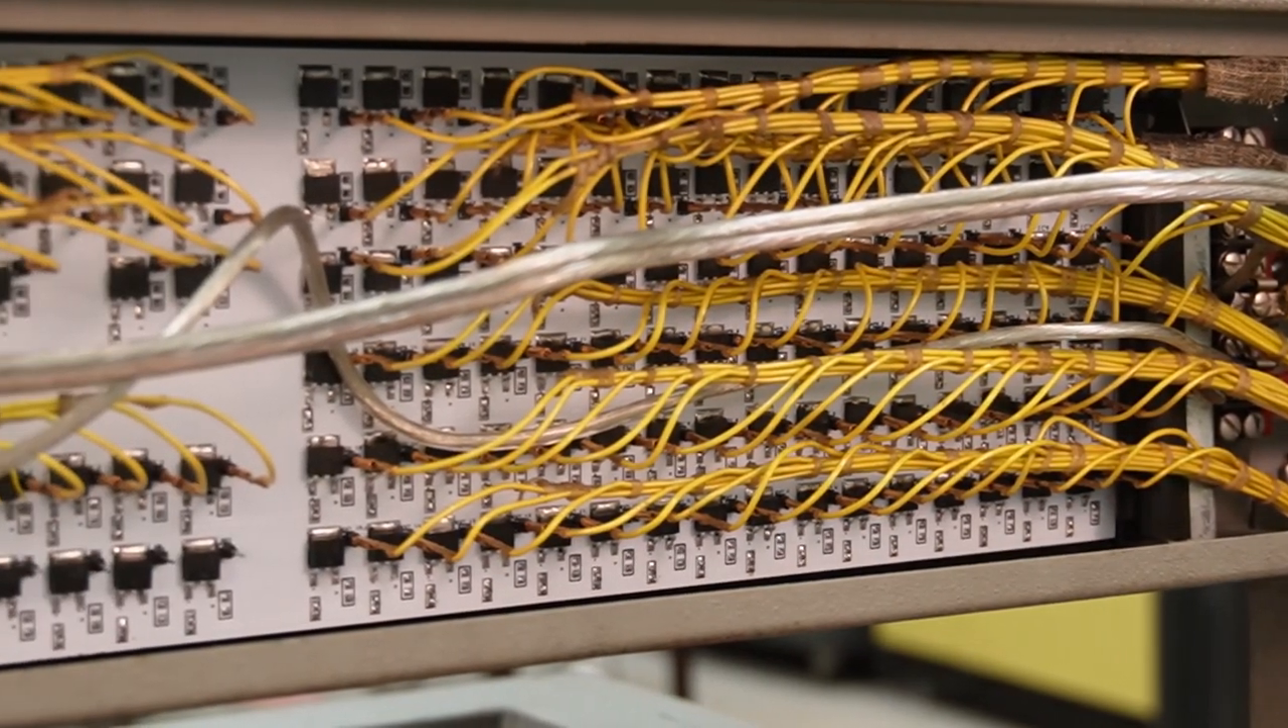So here are all of the connections plugged into the back.